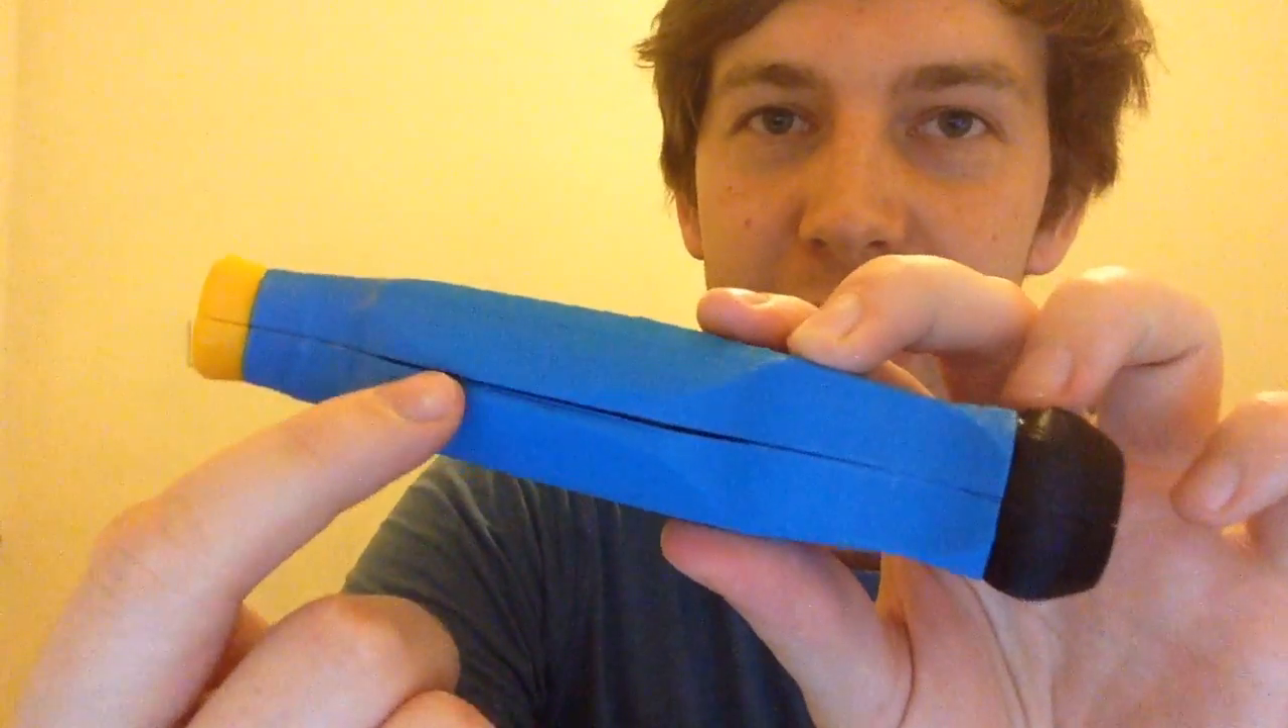Now it's not perfect there are some gaps in the casing around here.